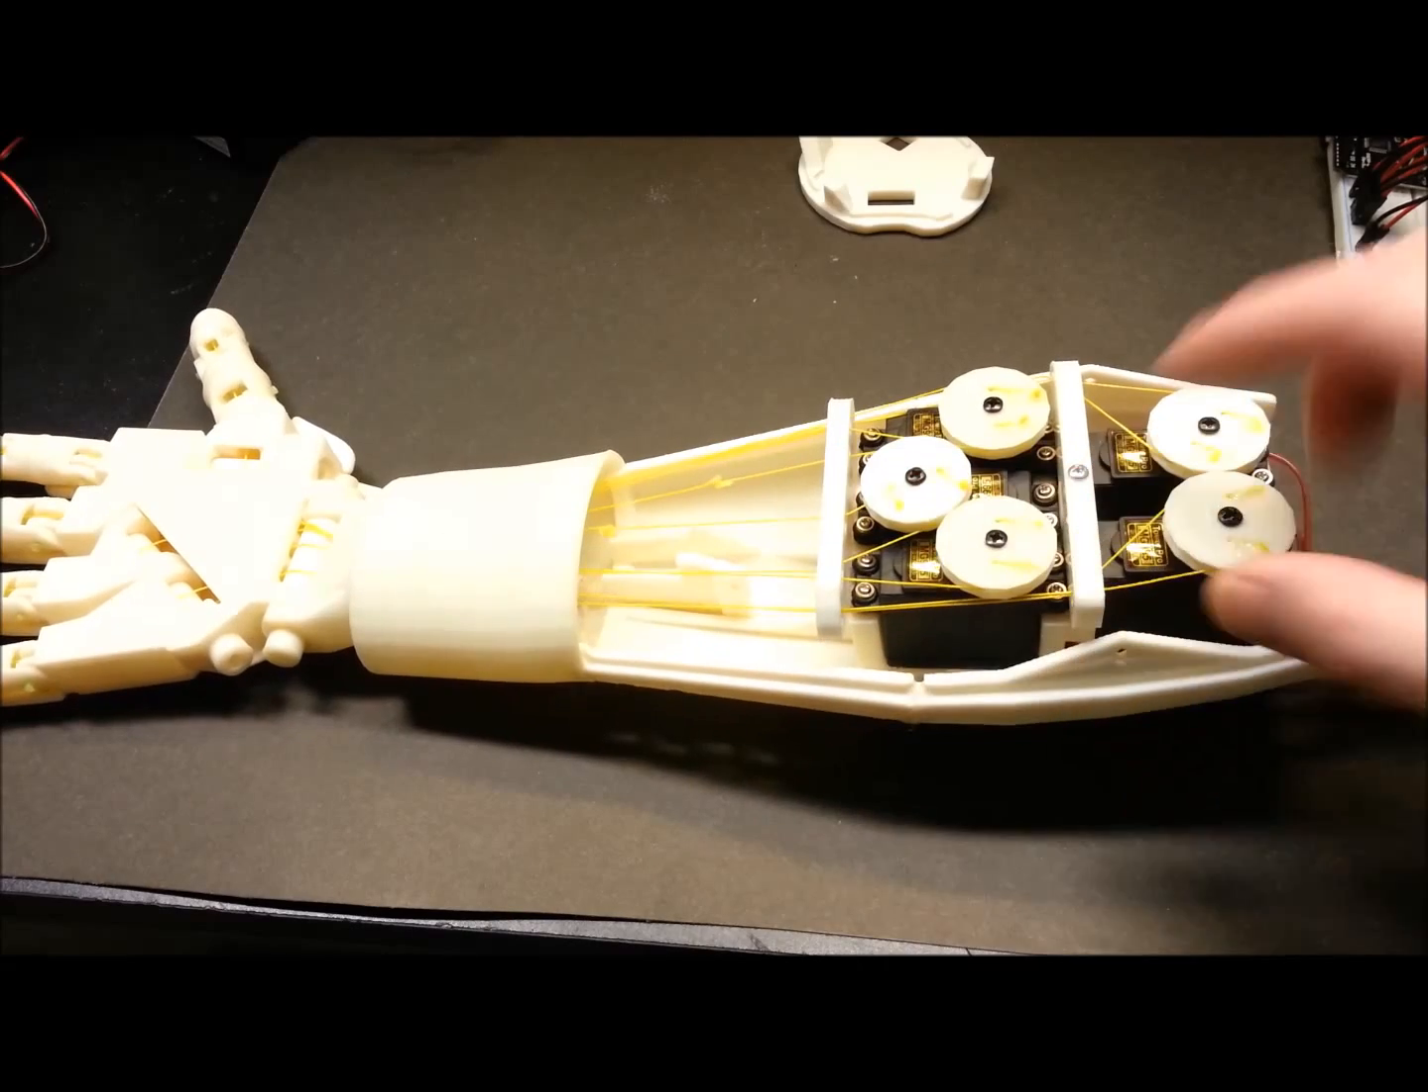So what I did is I've got all the tendons strung.